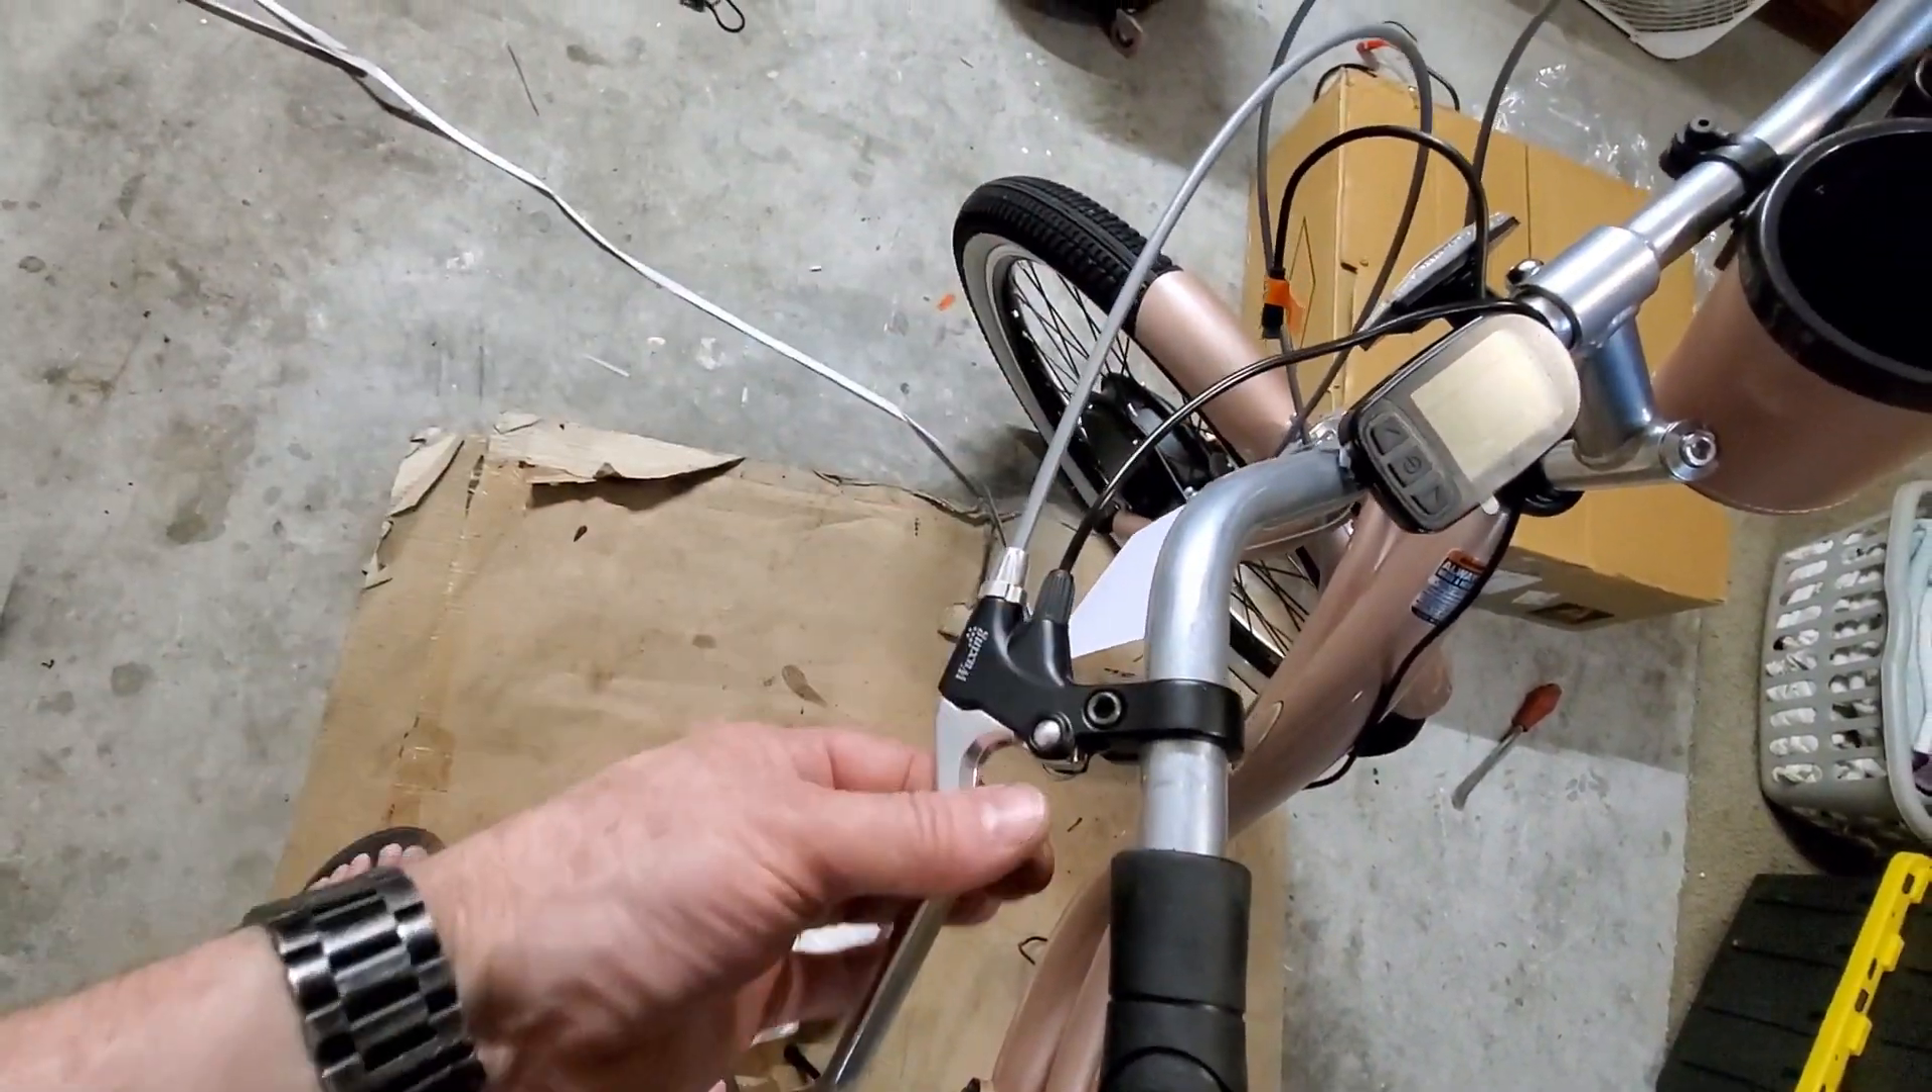I actually got the instrument cluster on here as well.